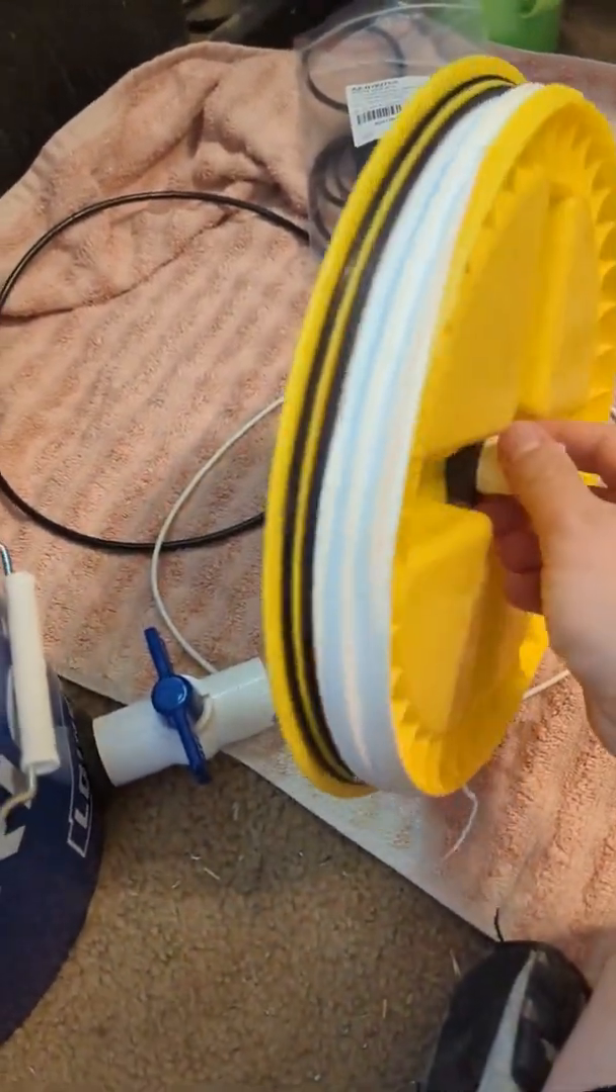And then here's the lid with the Teflon tape that I wrapped around it.